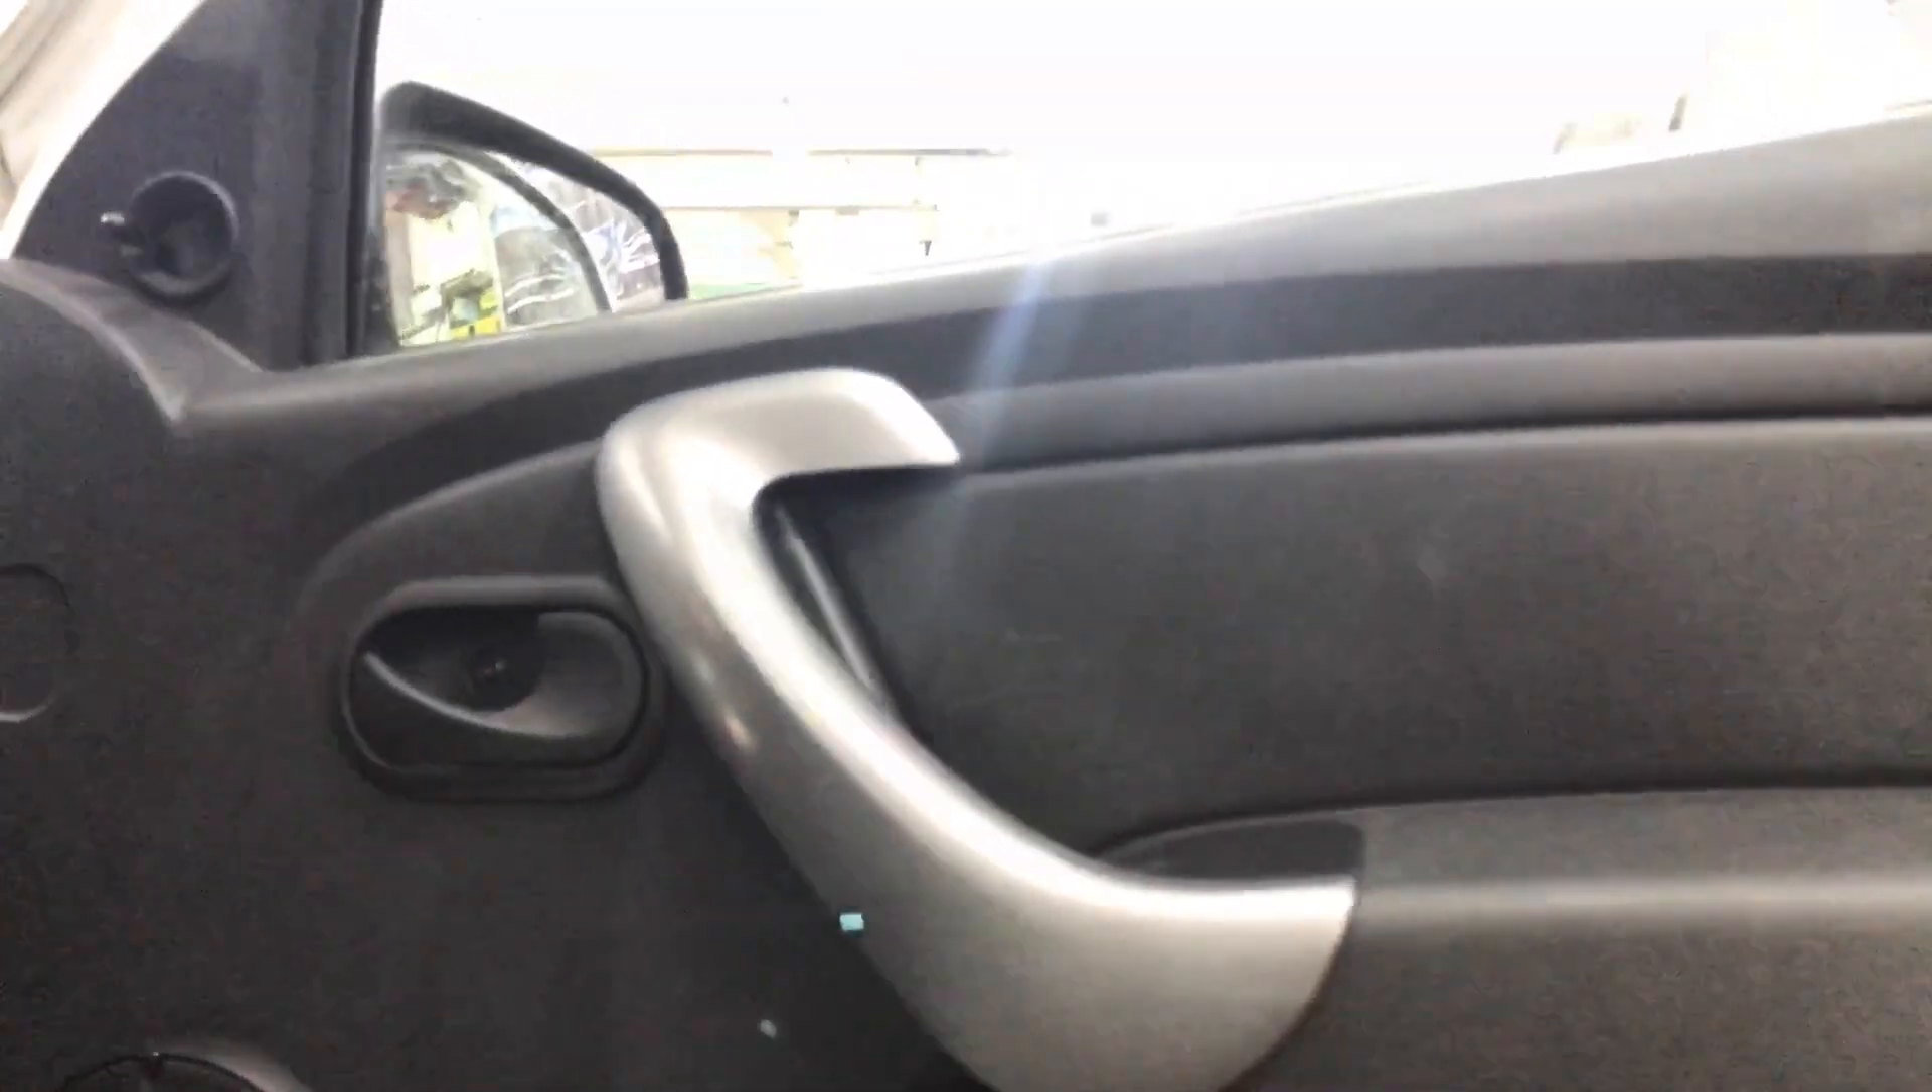Все, собрали двери, поставили на место обшивки.